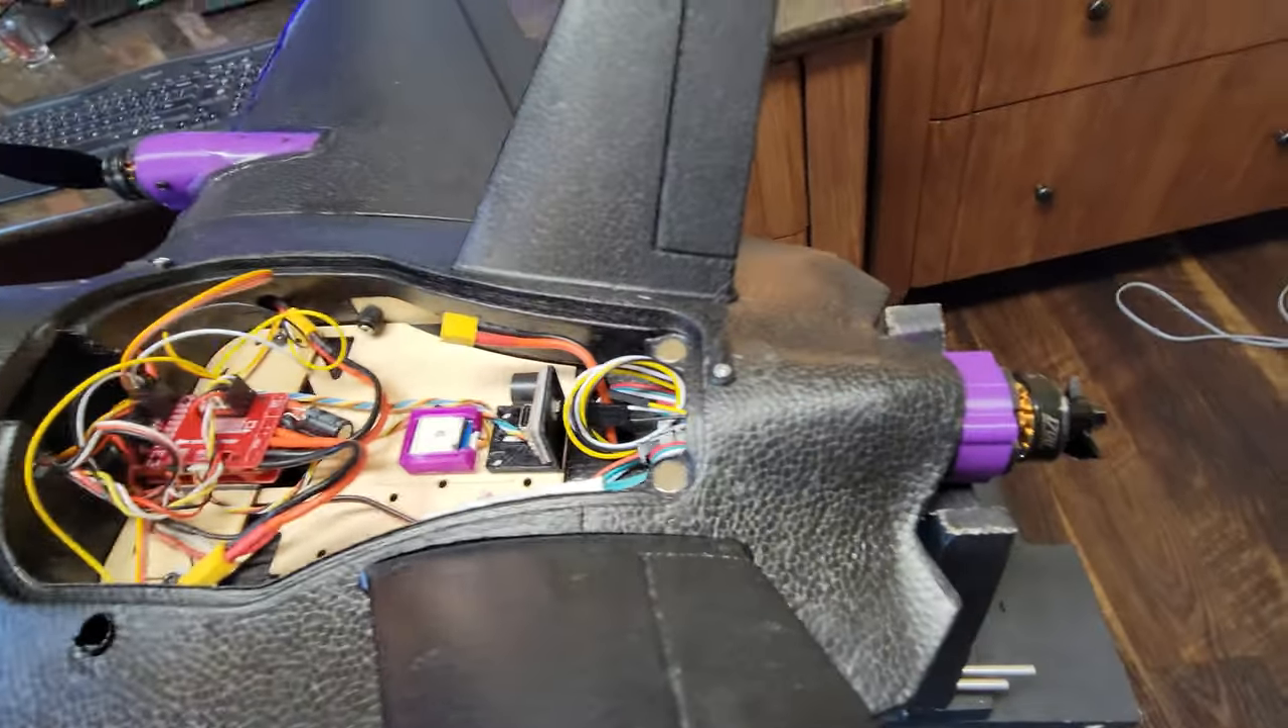And you obviously can tell too that I now have my rear motor hooked installed on the back.